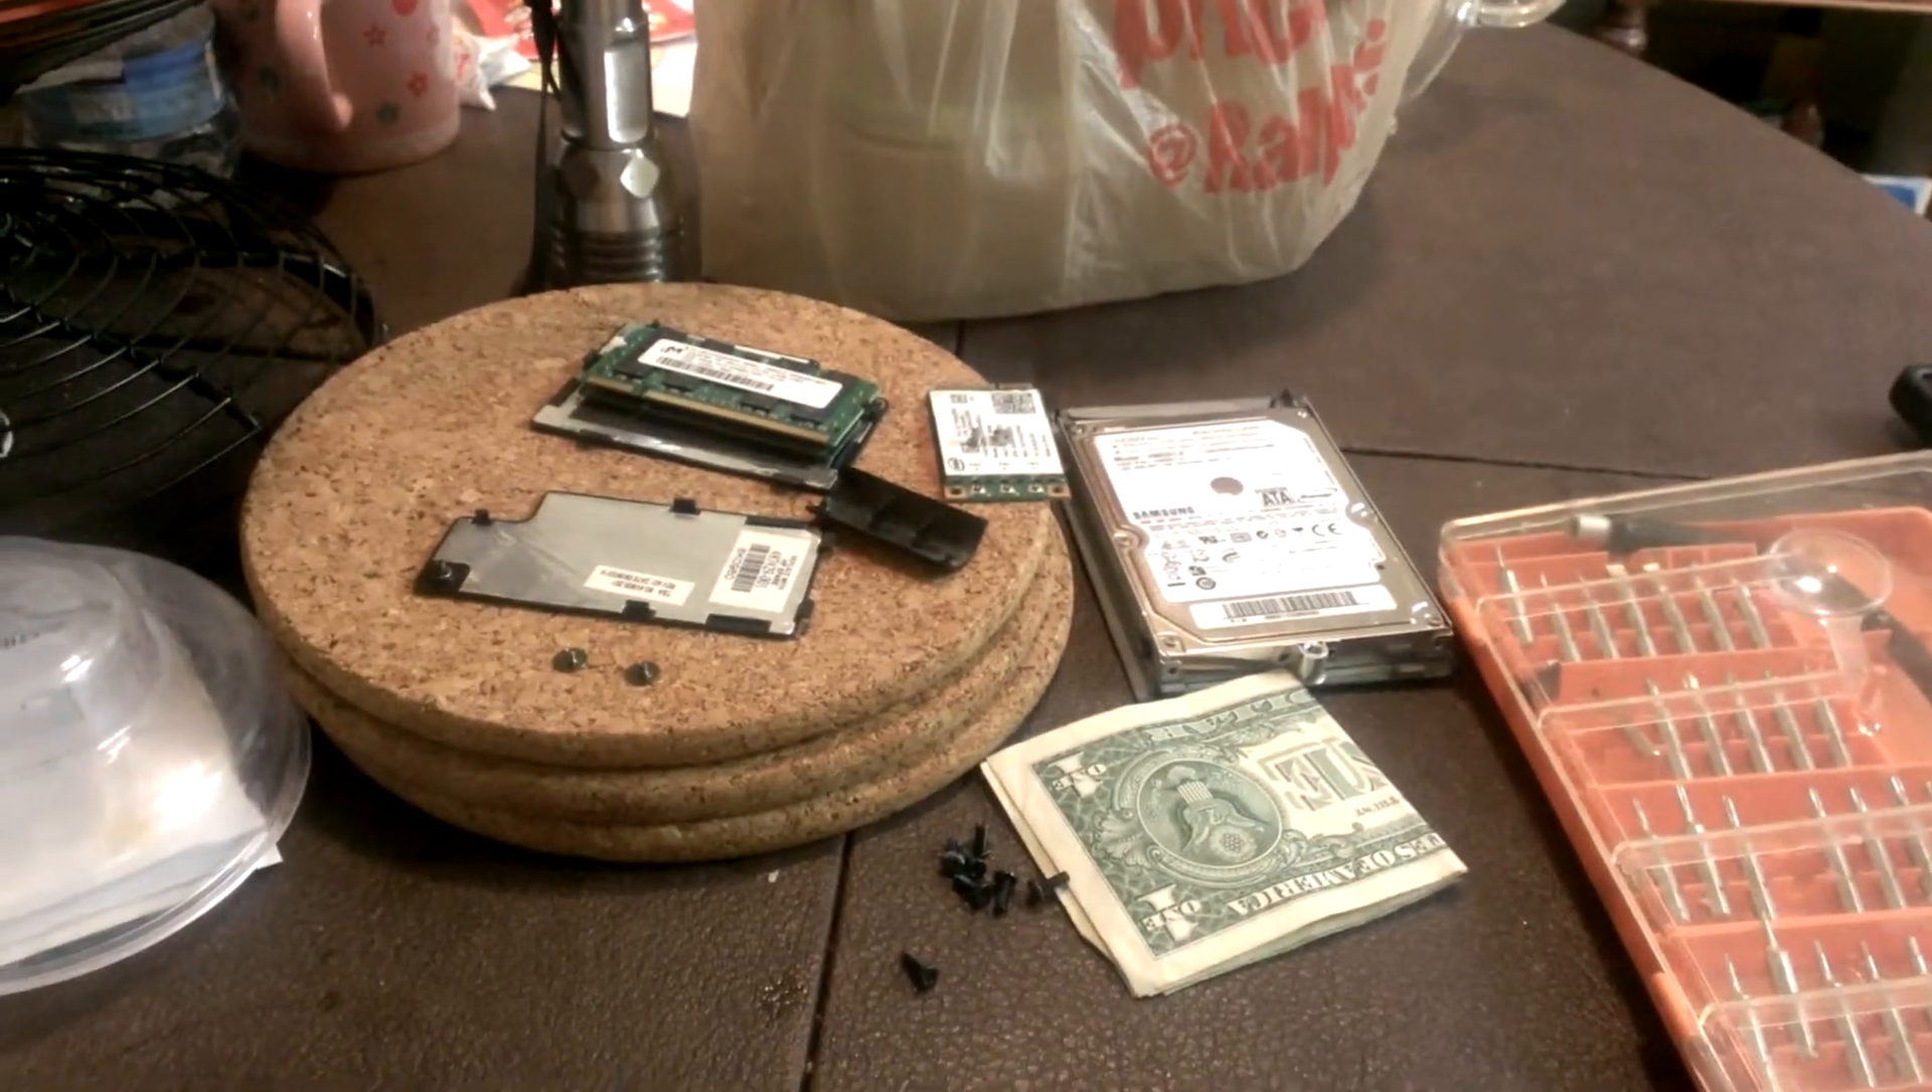I took your wireless card out, which is right there on the center, right next to the hard drive, to the left of the hard drive.